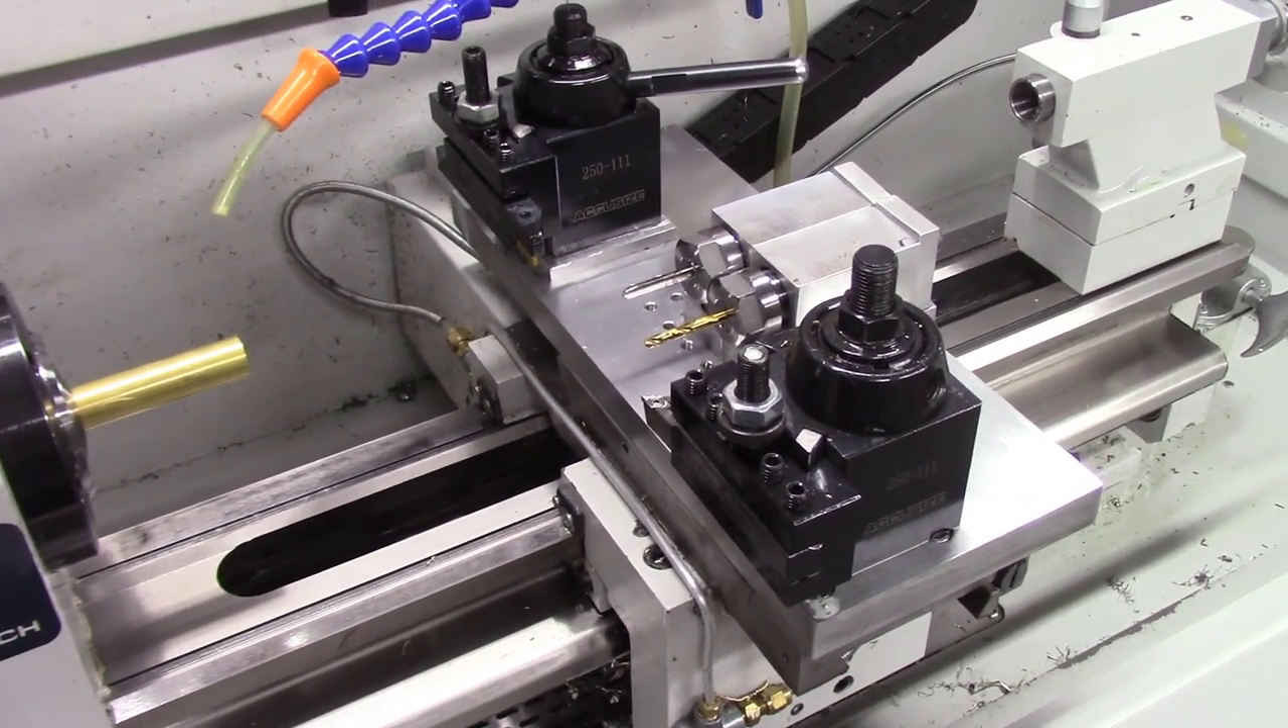Here's the final complete gang tool assembly. It consists of two AXA tool post holders.